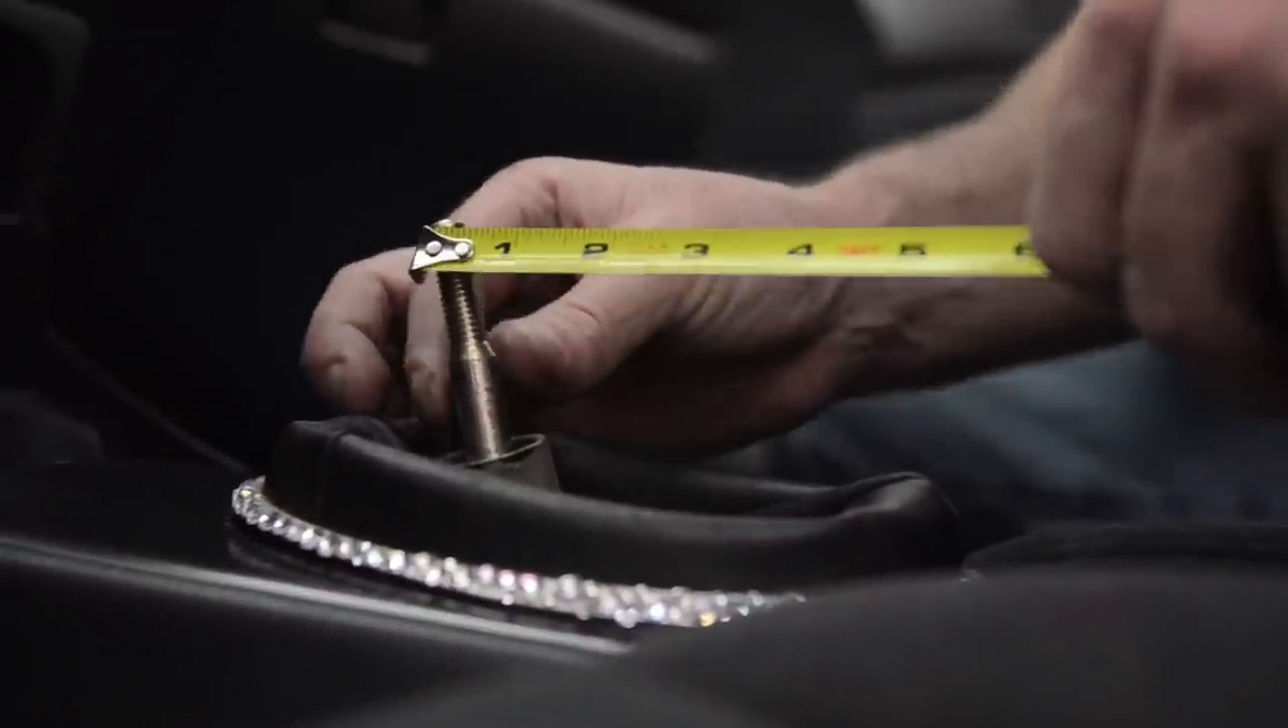Ok, now that we have our shift boot back in place, we're going to go ahead and measure our new throw.